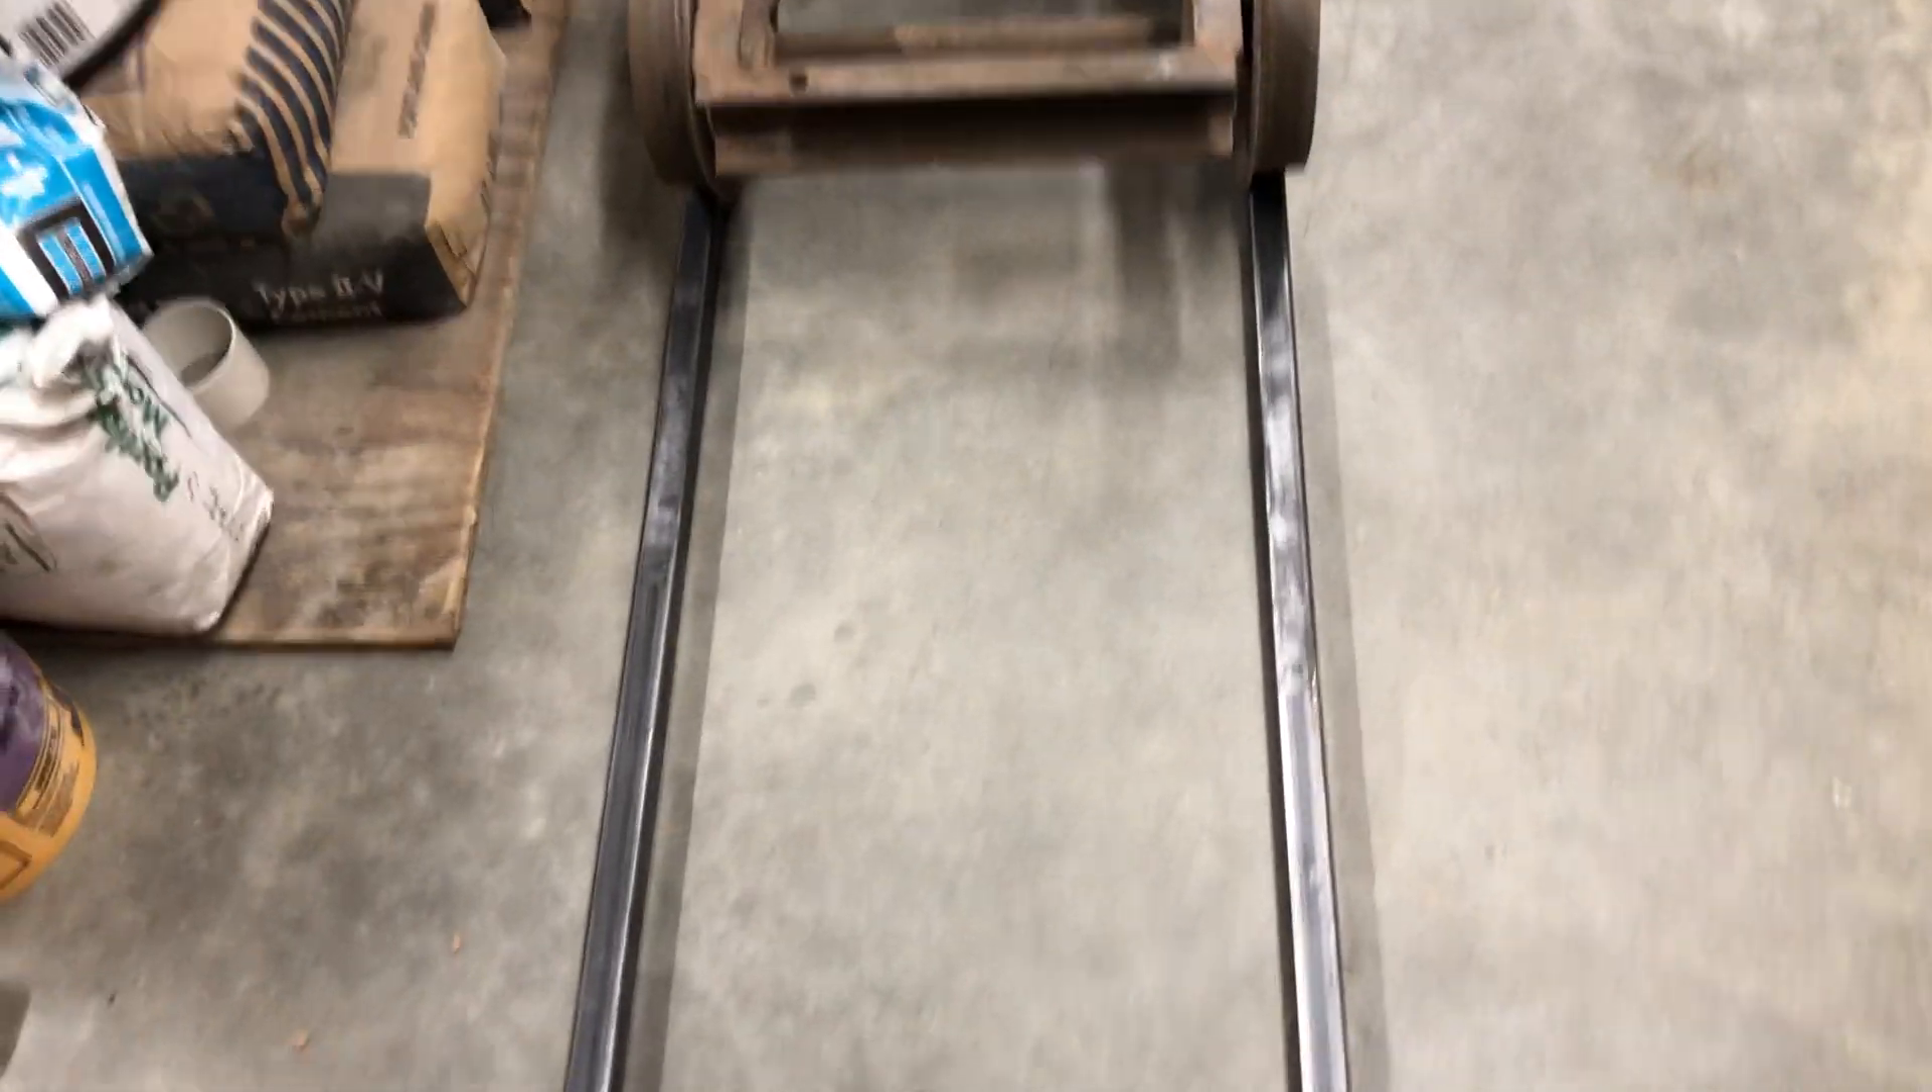So I have not gauged, means I have not attached anything from side to side on these two pieces of rail.